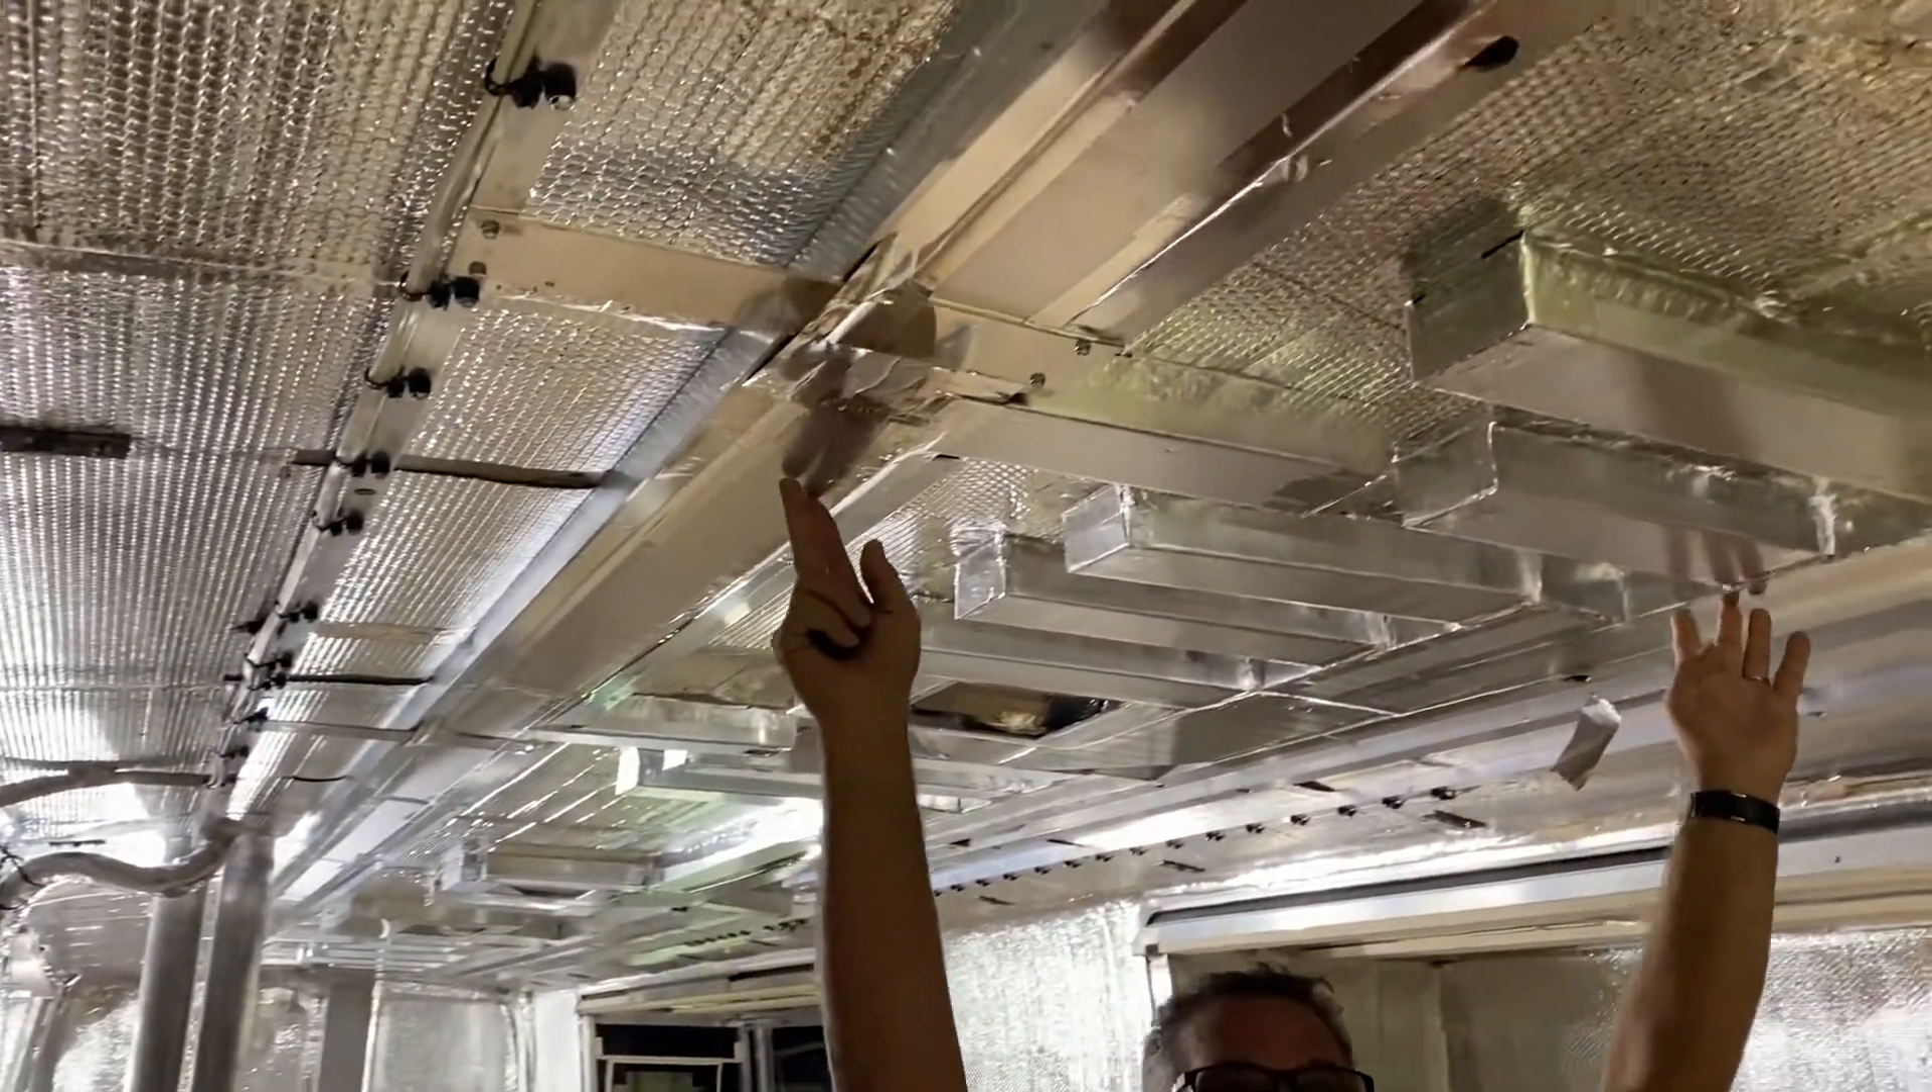Here on the roof you'll see a lot of the duct work is already prepared and installed.